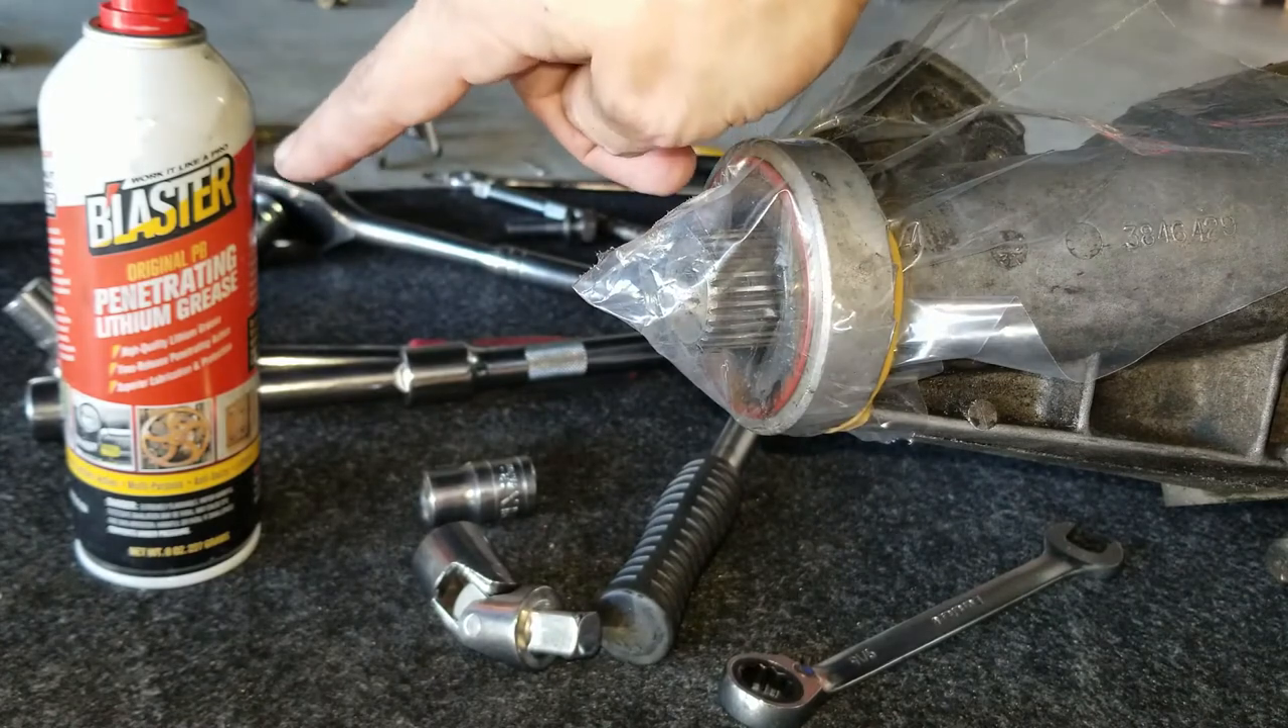So there's the transmission condom just use a rubber band cut off the end of a plastic bag good to go.